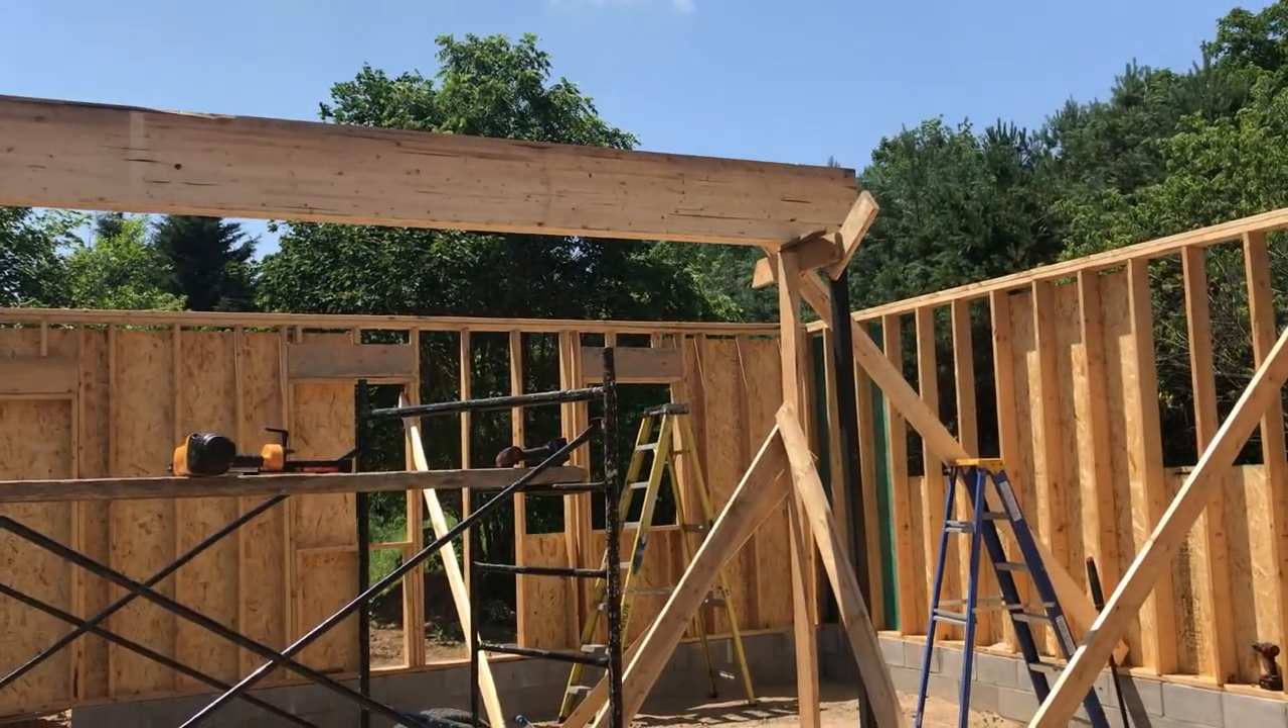So we finally got the first beam up. That's a triple 2x16.